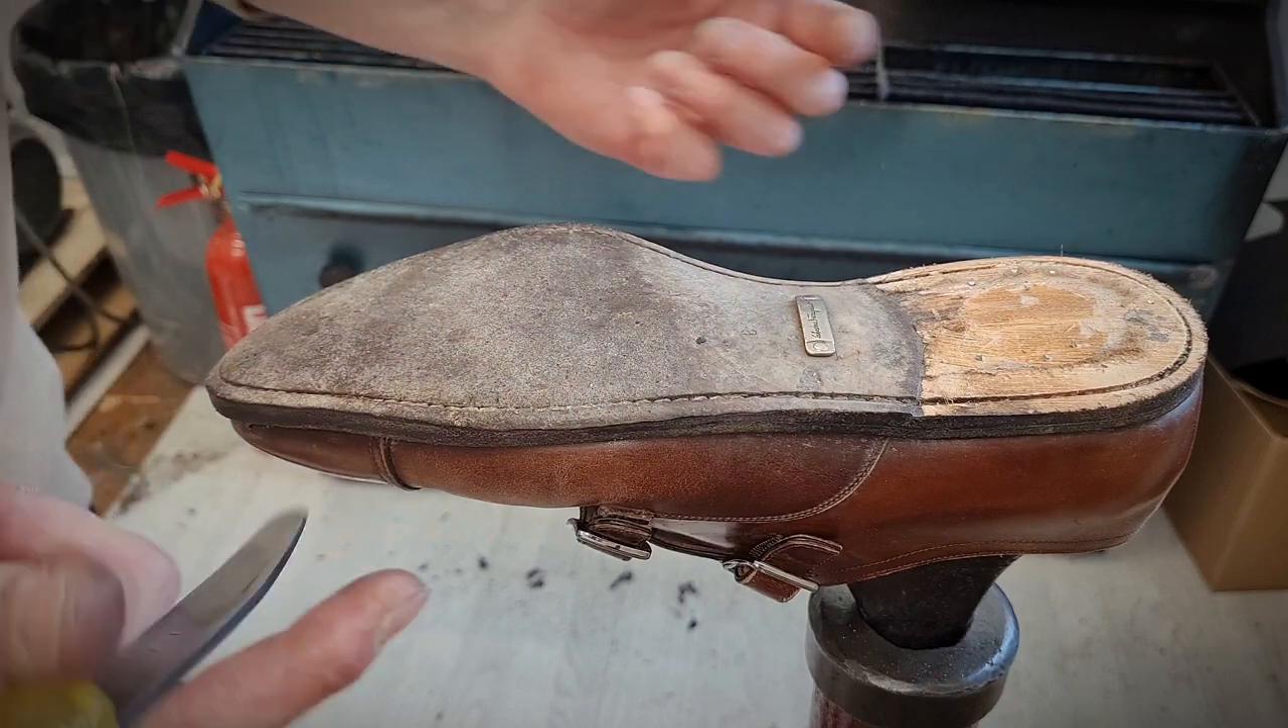The heel block is off now.